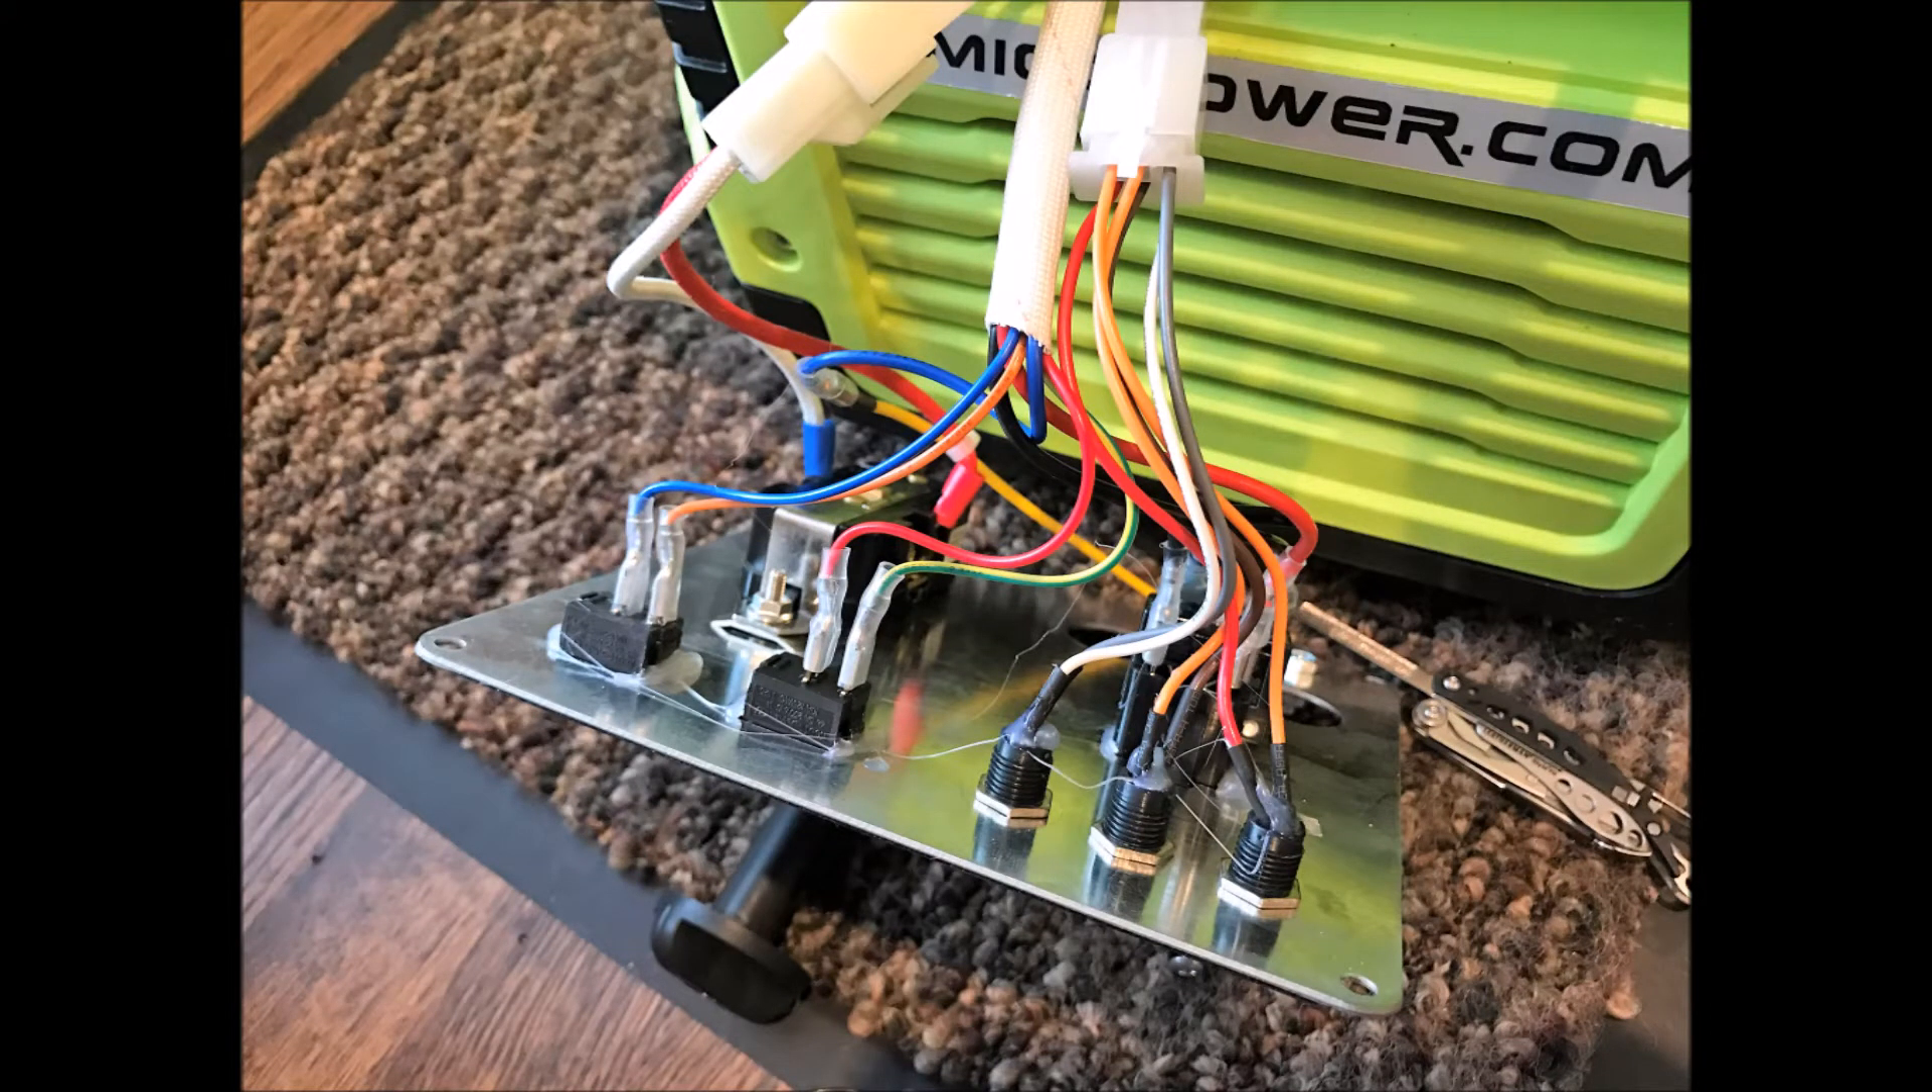So here is the front electrical panel removed. You can see all the connections there and it's sealed with a type of hot glue.